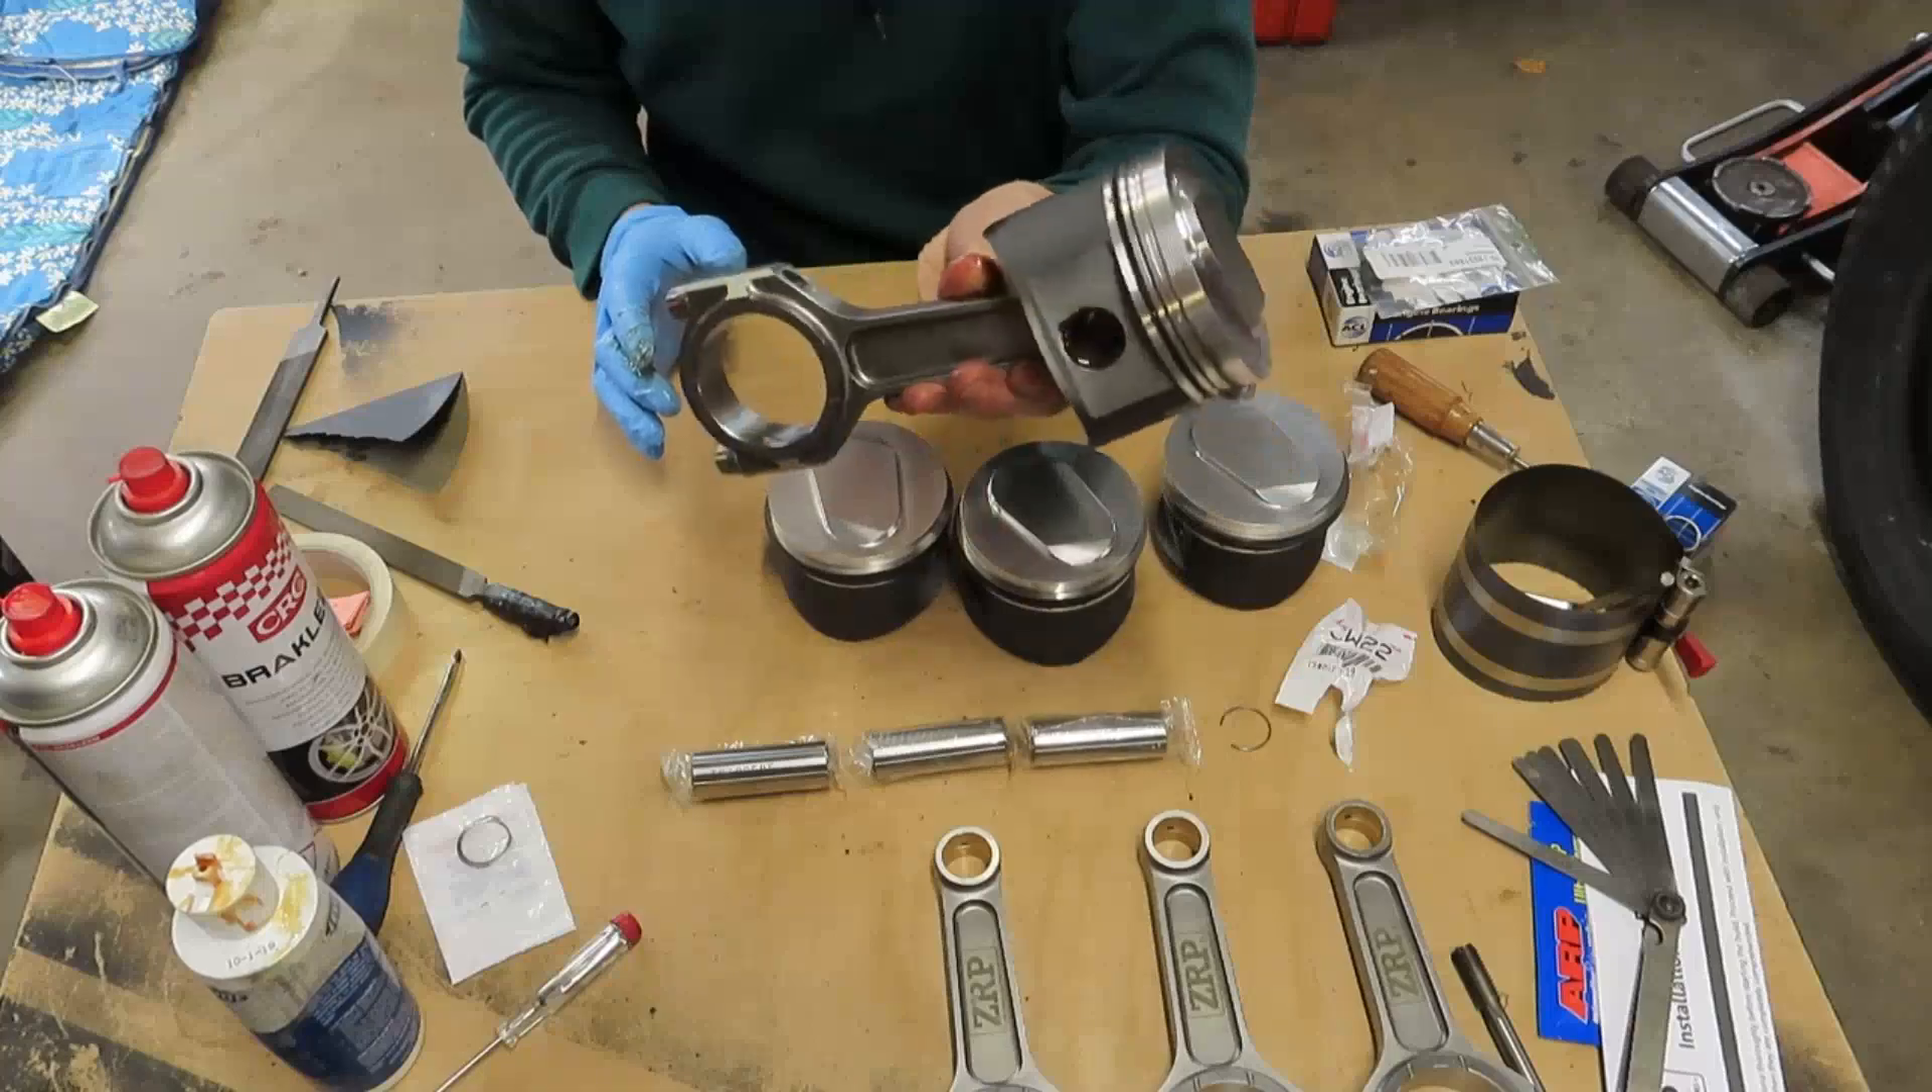Yes, there we have it. An assembled piston.